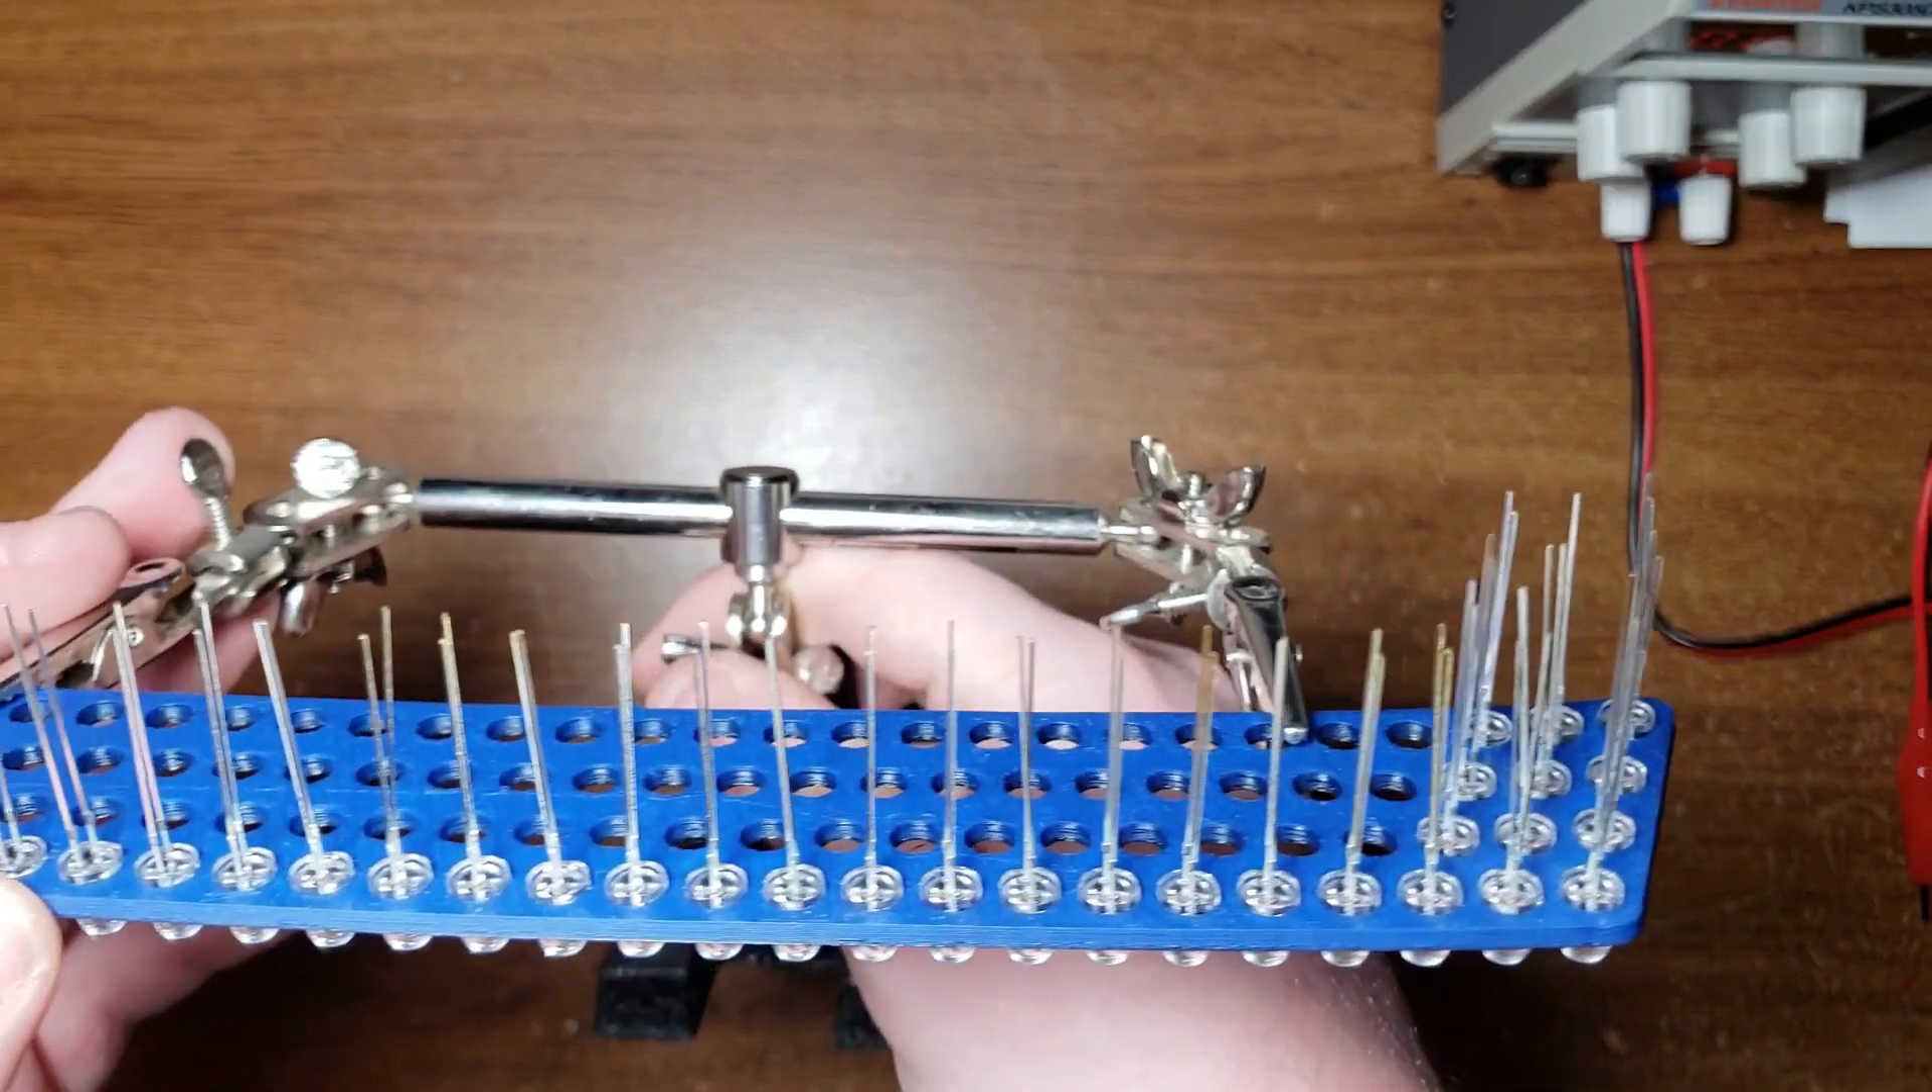So, now we've got all the running lights poked through there so you can see all the leads sticking up here.